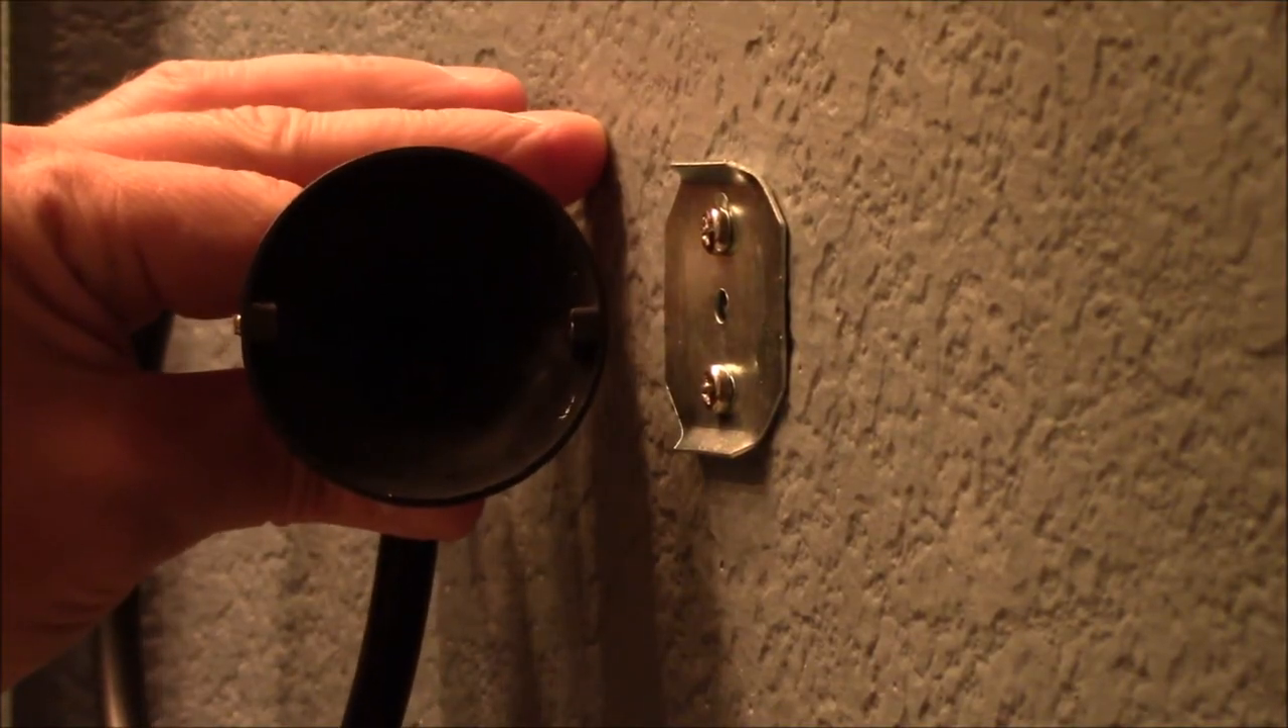So, we've got the mounting plate up, no problem at all.